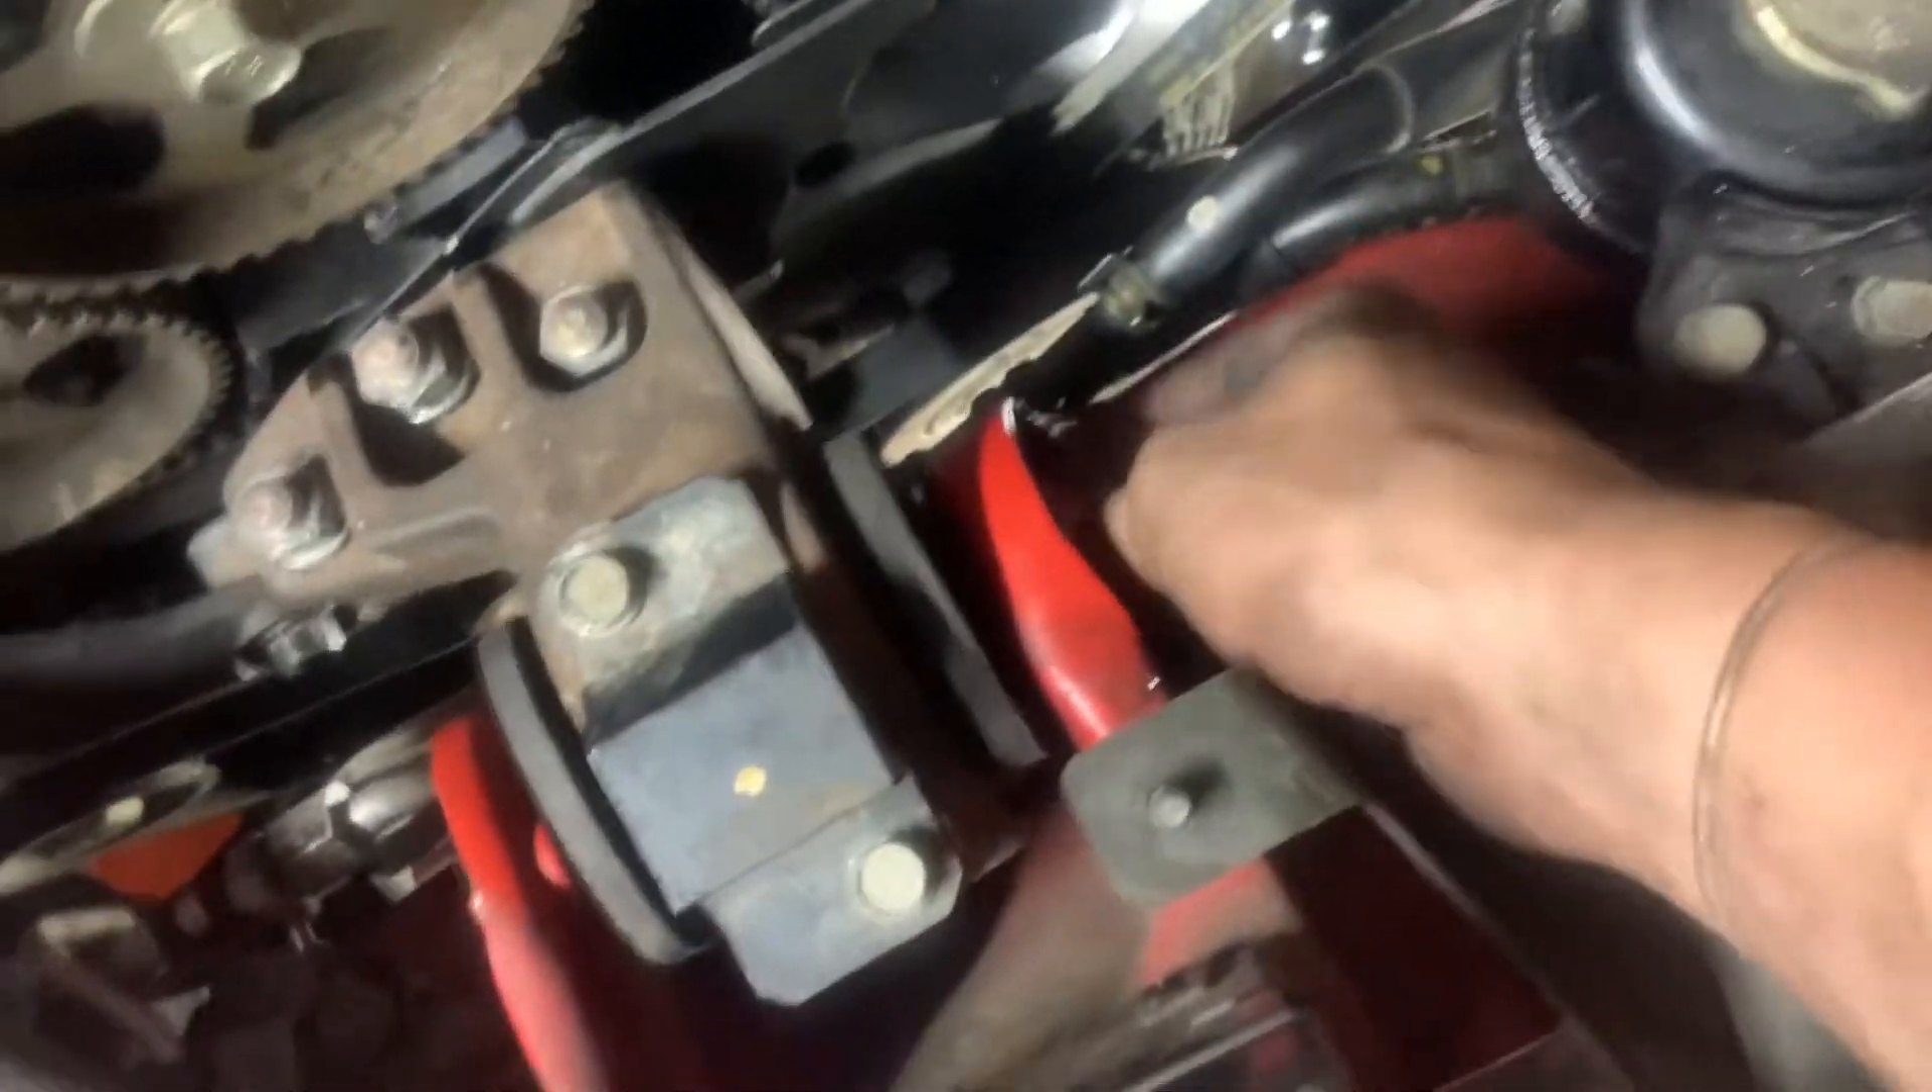All right, so I got the motor mounts all bolted in nice and tidy.